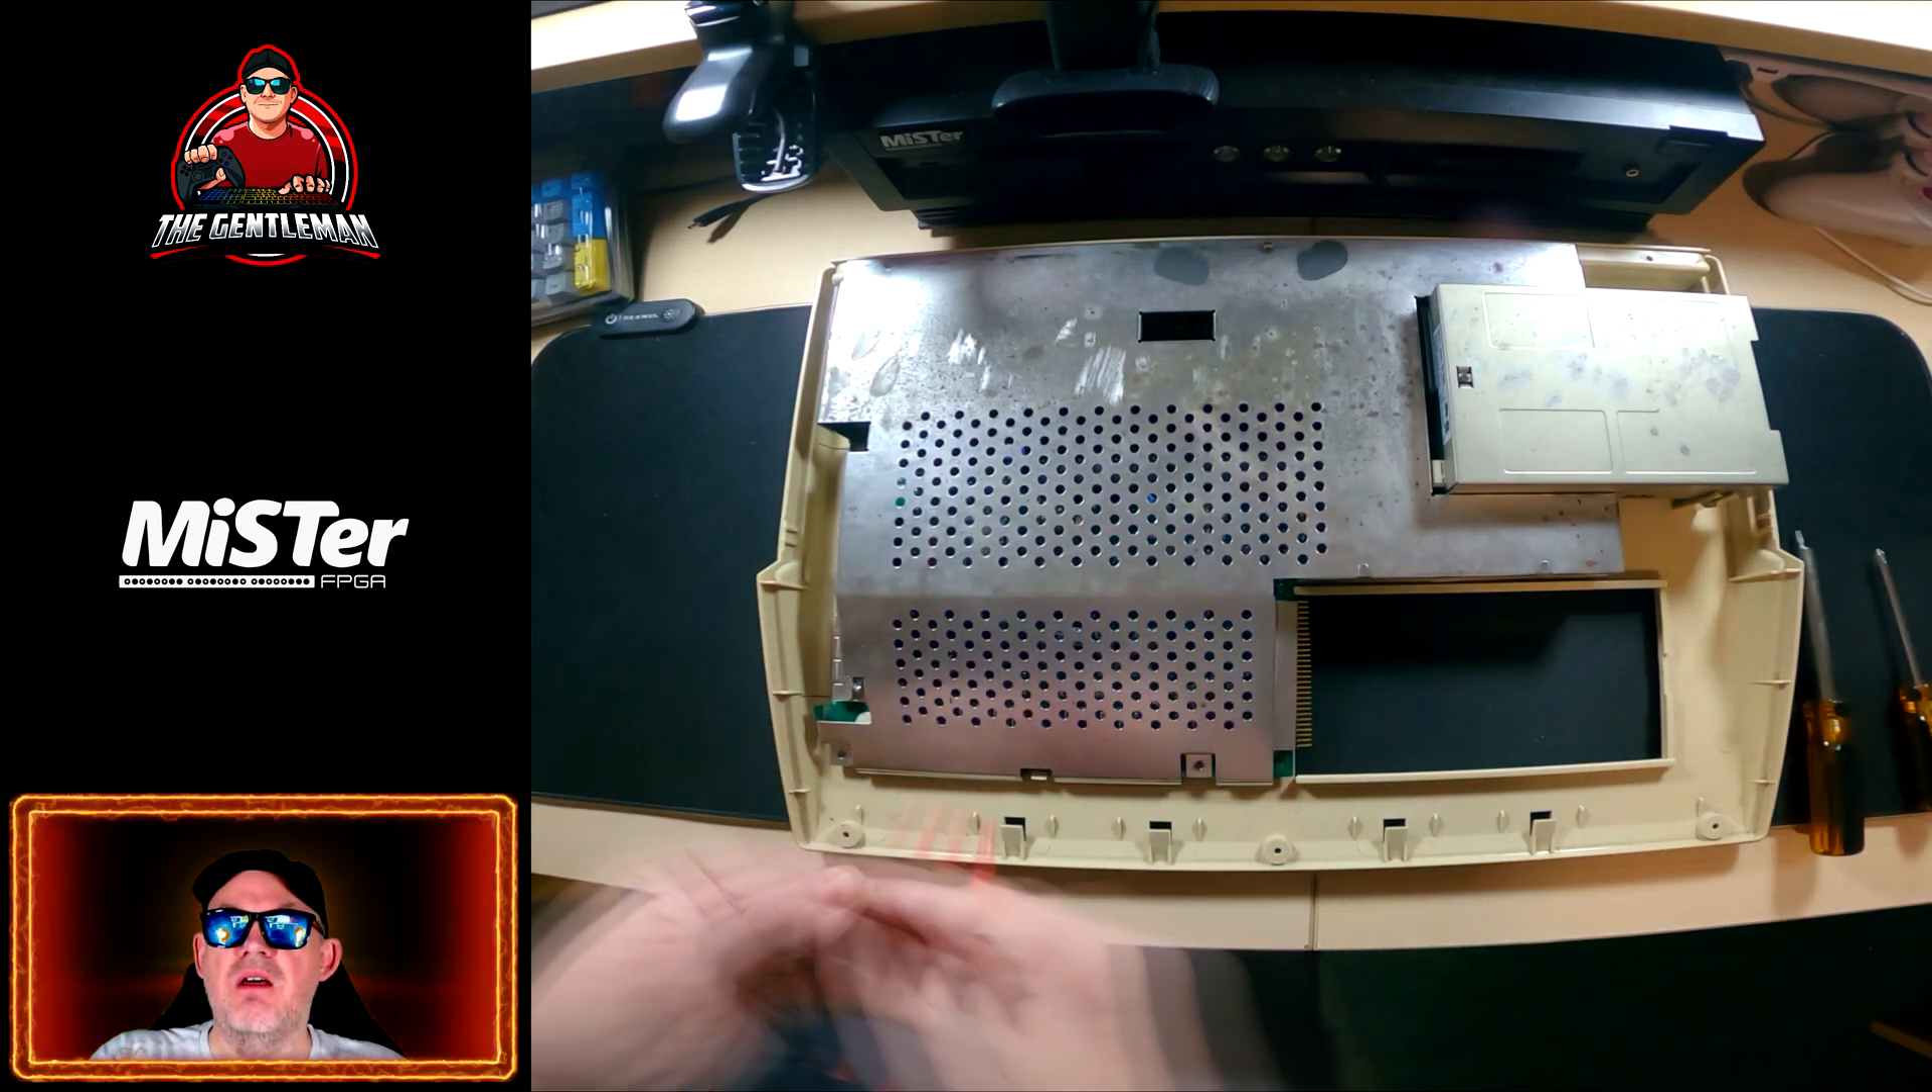I'm slowly and carefully removing out removing the memory expansion board that's not going to be needed anymore and we've simply got the floppy drive to get rid of now and we've got the shielding to get rid of here.